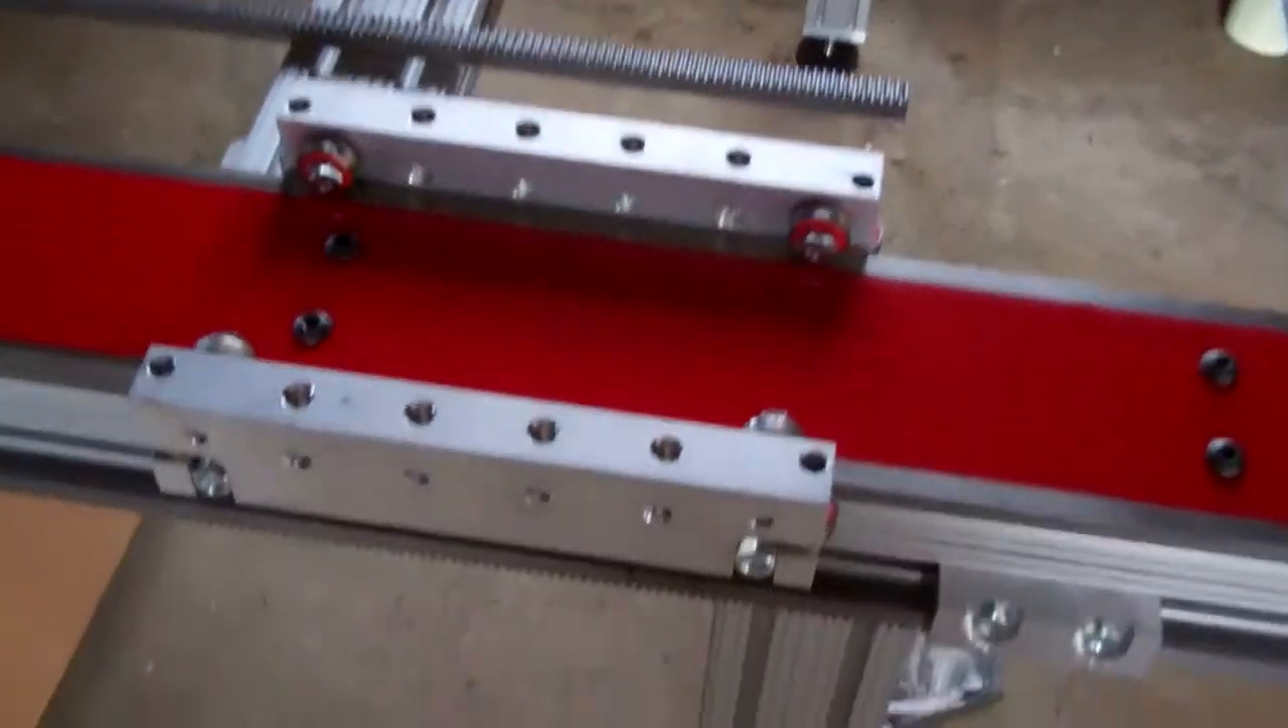I got the bearings mounted onto the rails.